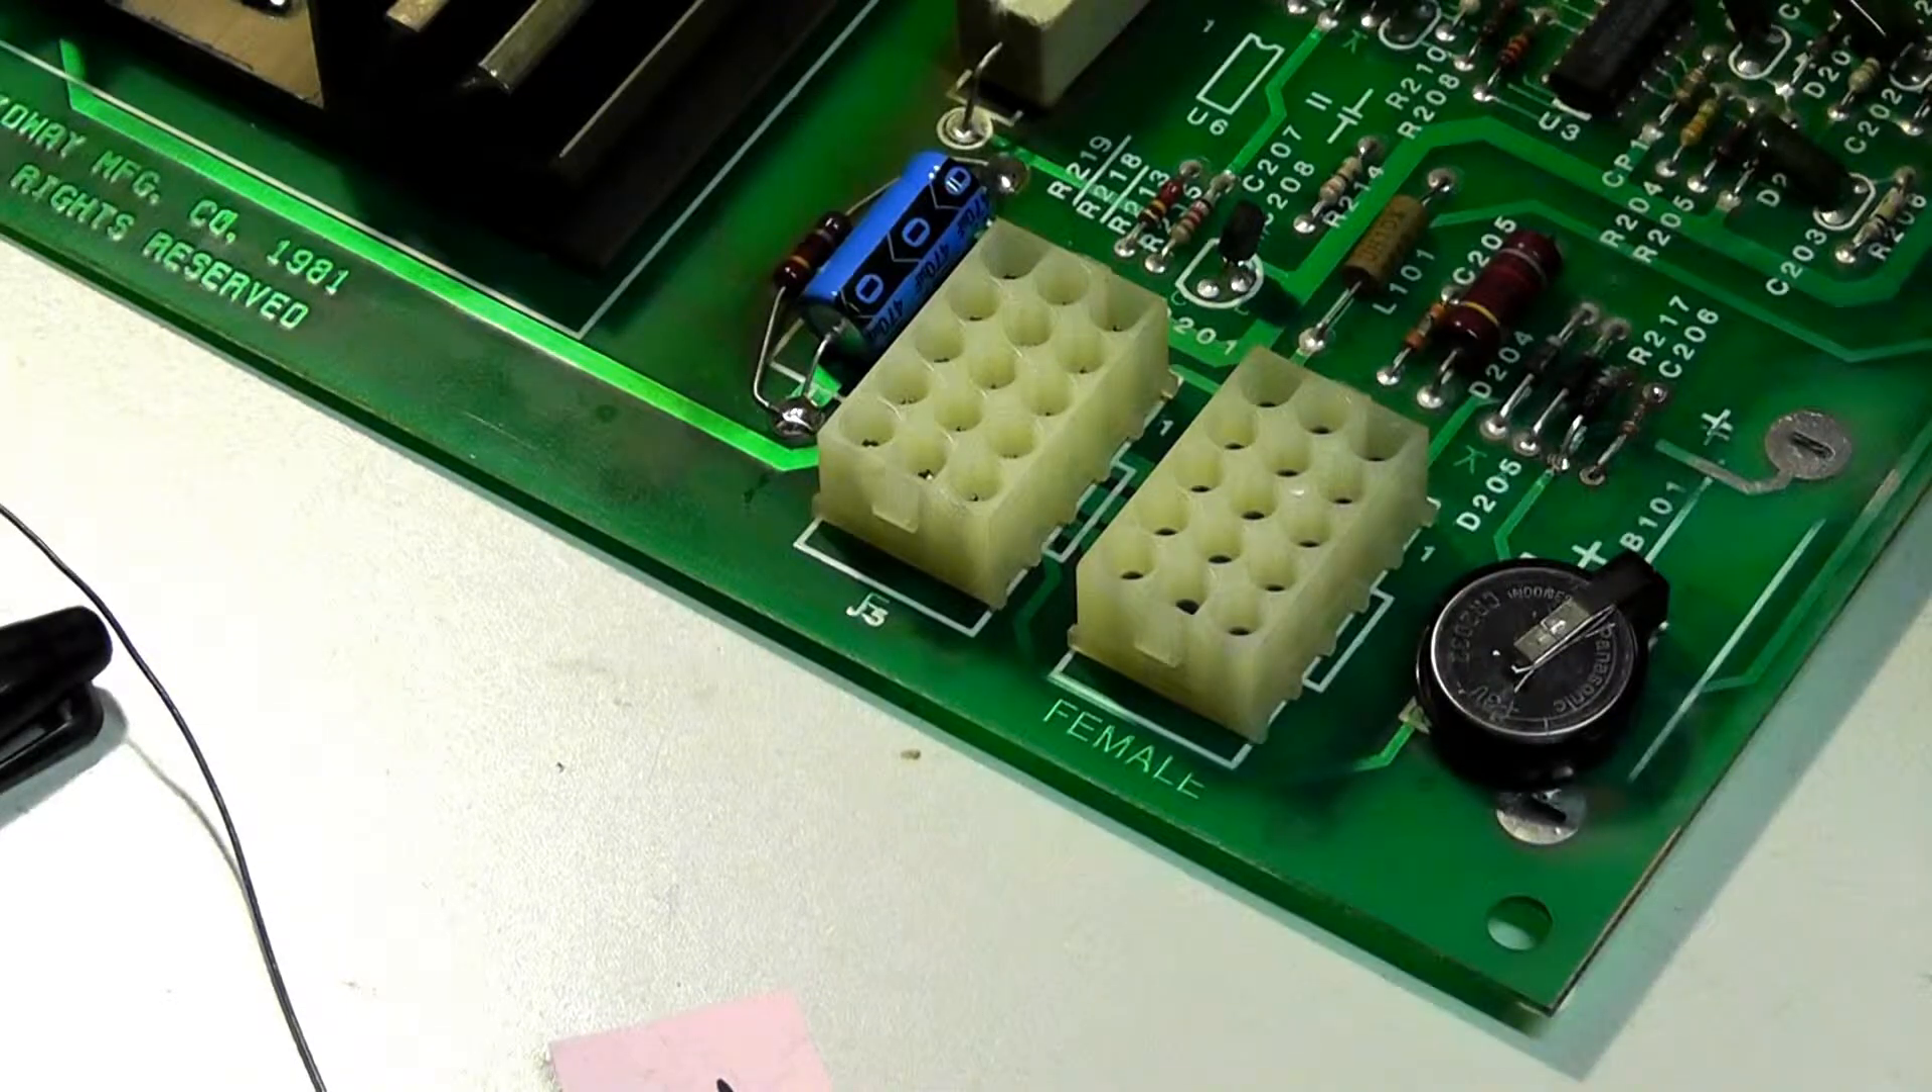So we got the 3V battery in there and I have not tested this yet.